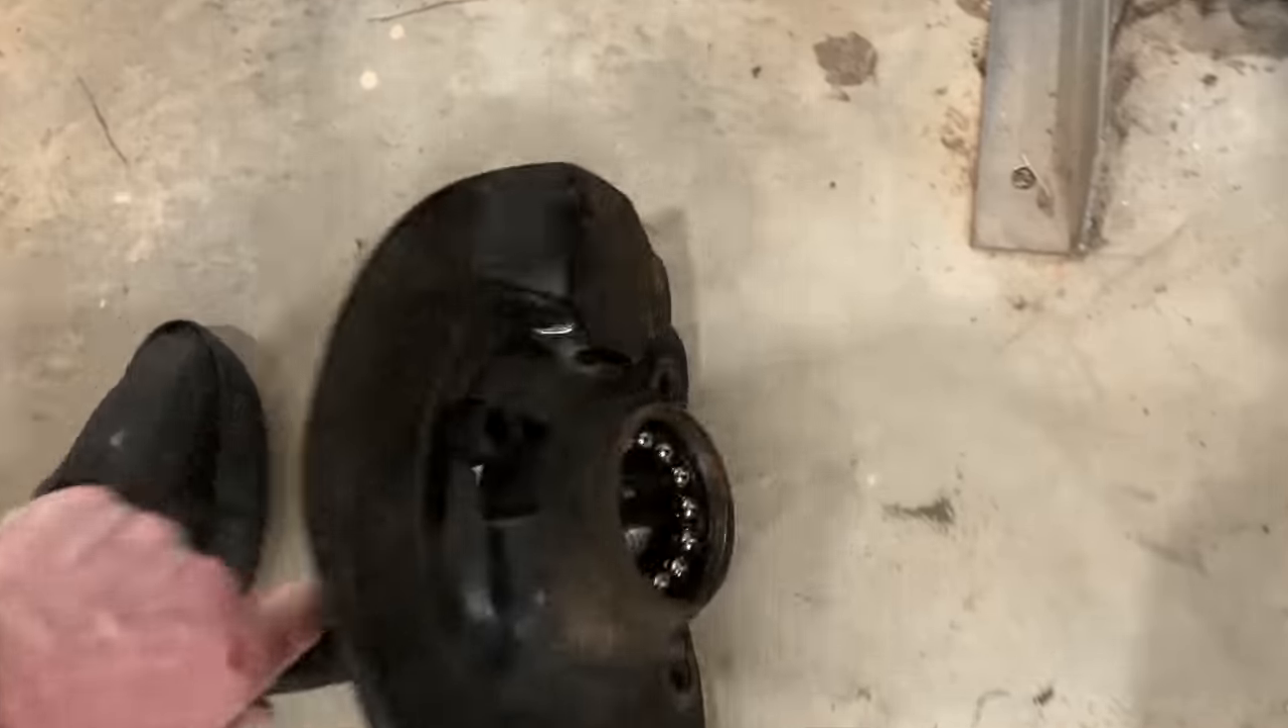As for the knuckle, there's still a bearing to have to press out. This particular bearing is still good.